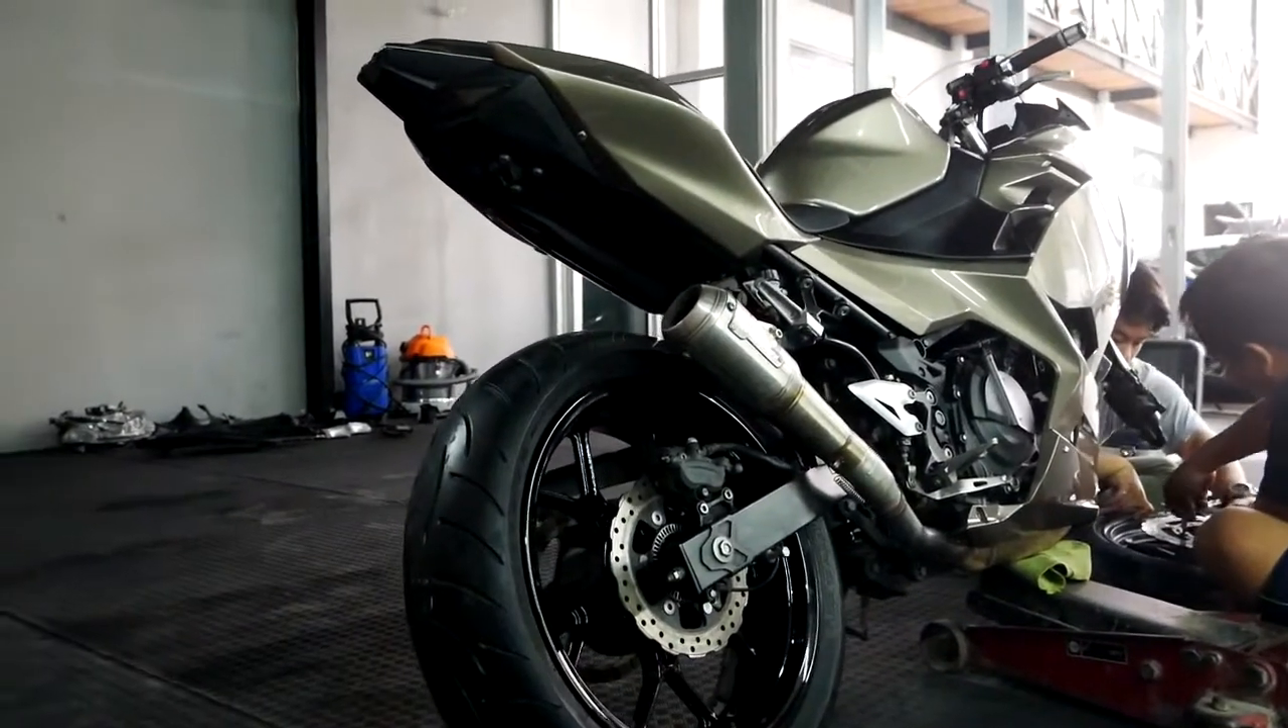Wilayah belakangnya tuh Udah kita gantiin pelek Dan tentunya Bannya juga Udah terpasang Dengan sangat manis.